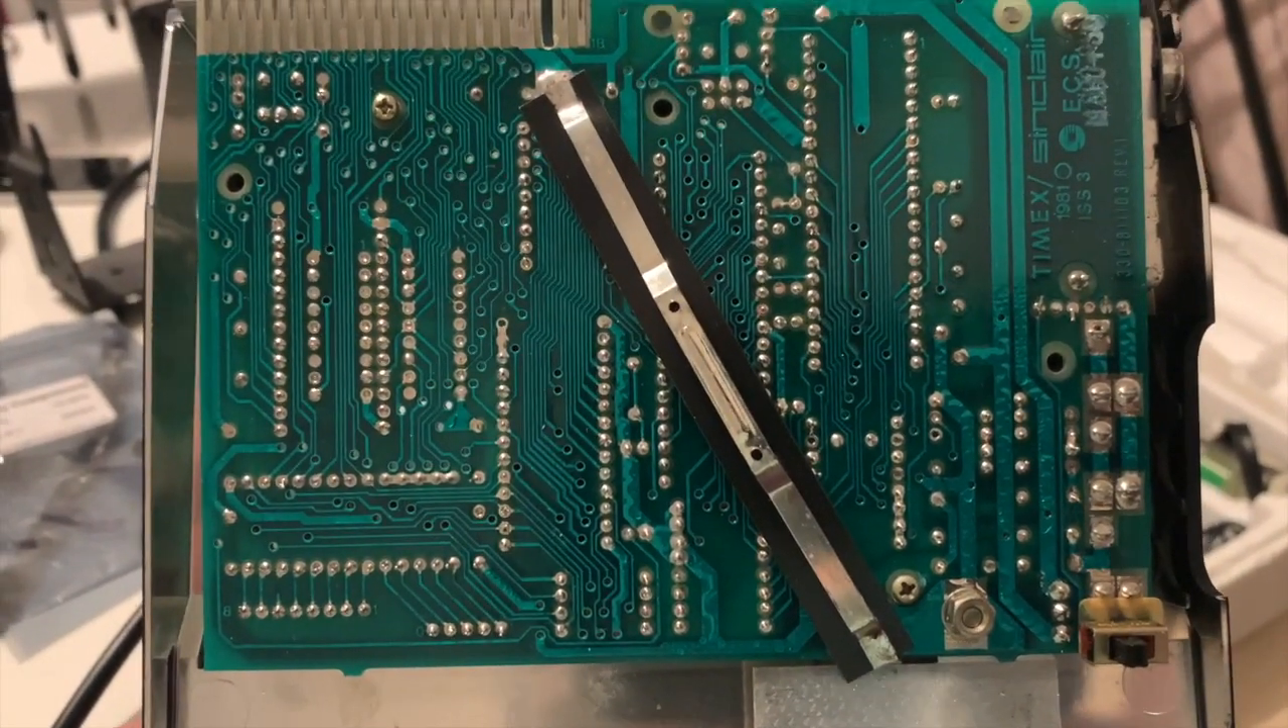Here's the Timex 1000 with the cover removed.